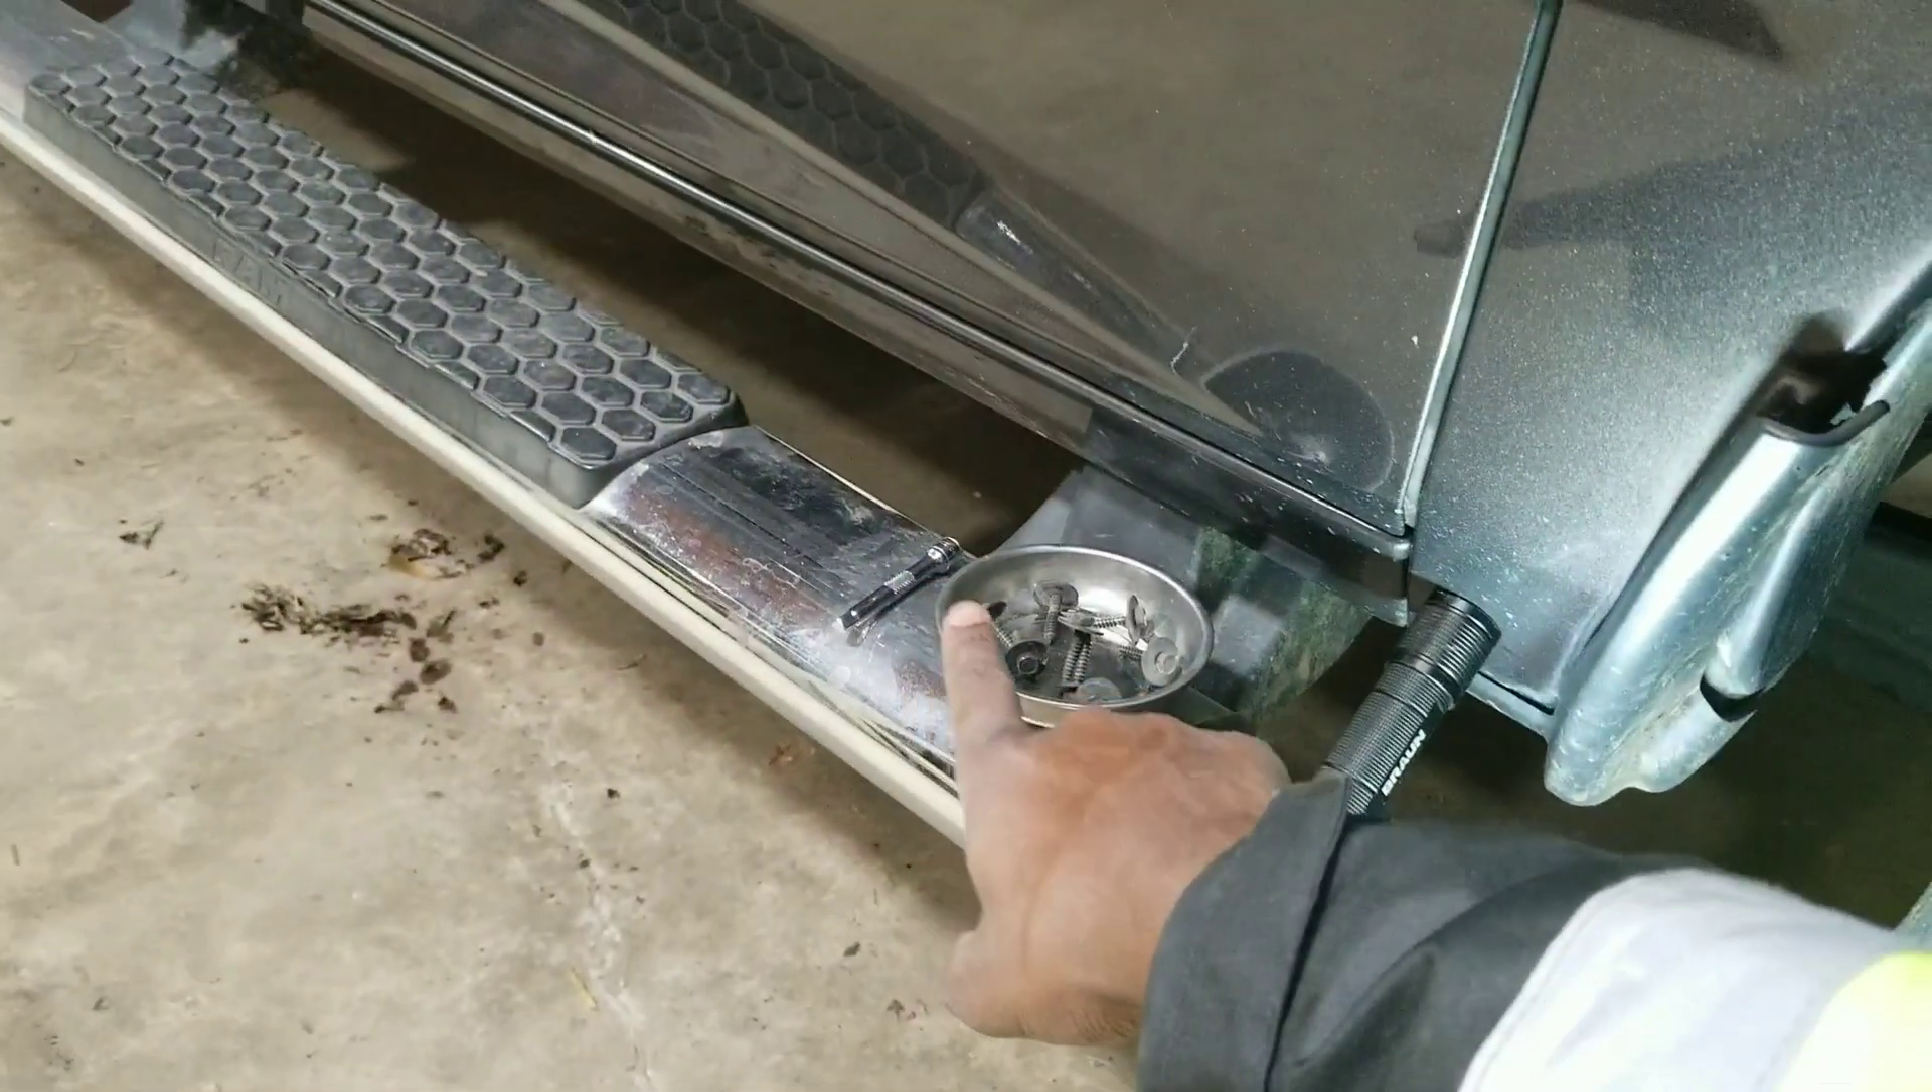I've already taken out the majority of the bolts here.